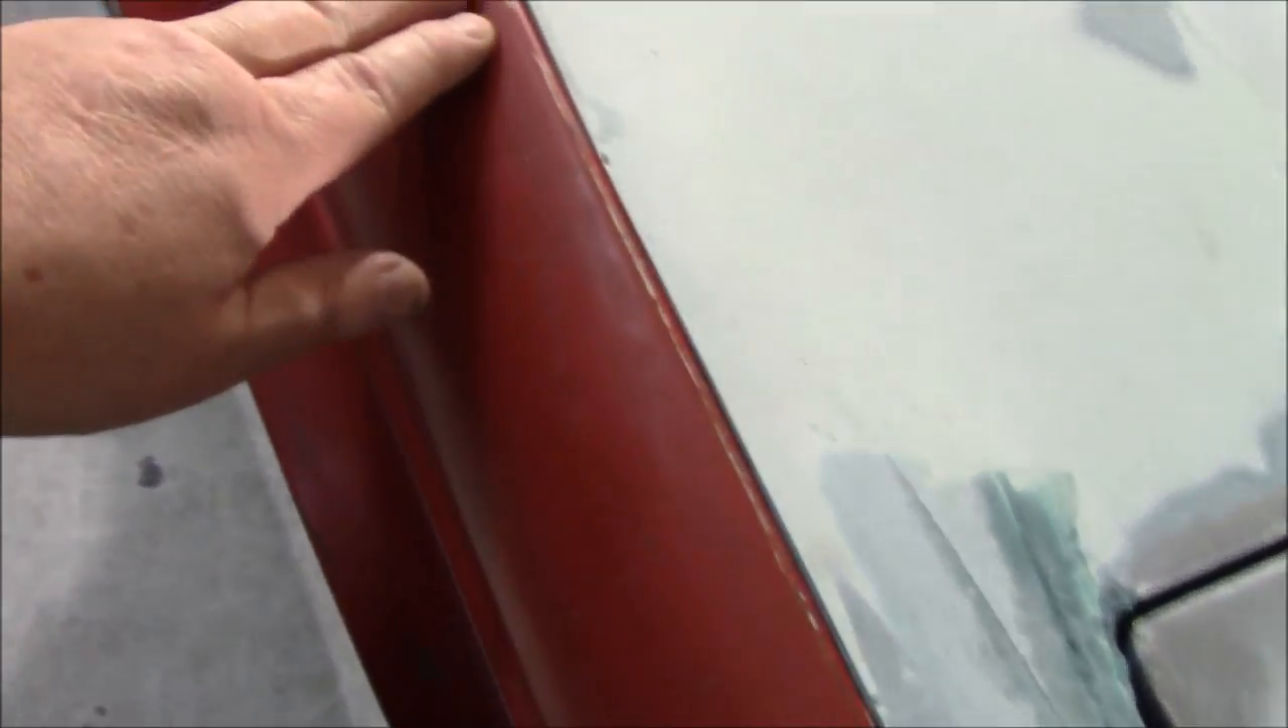You can see how good the factory fender fits the body tub.